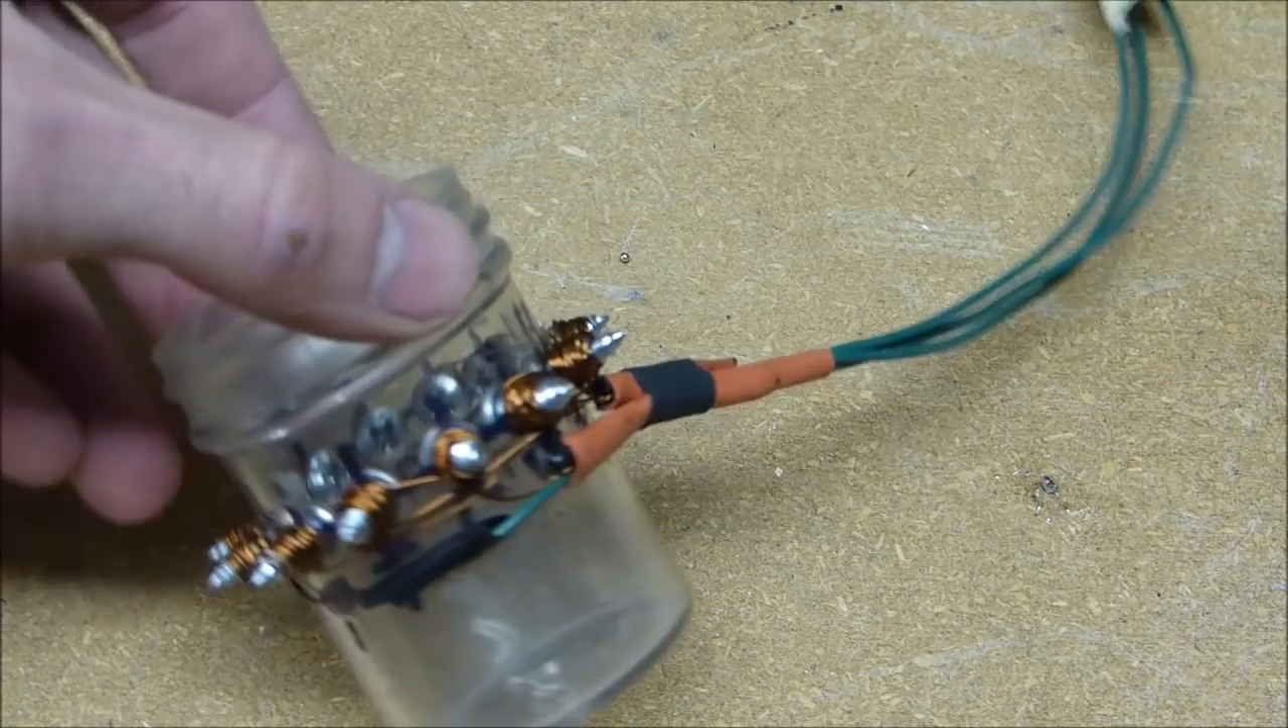And this is what our case looks like completed with the rotor out of it, wires attached.